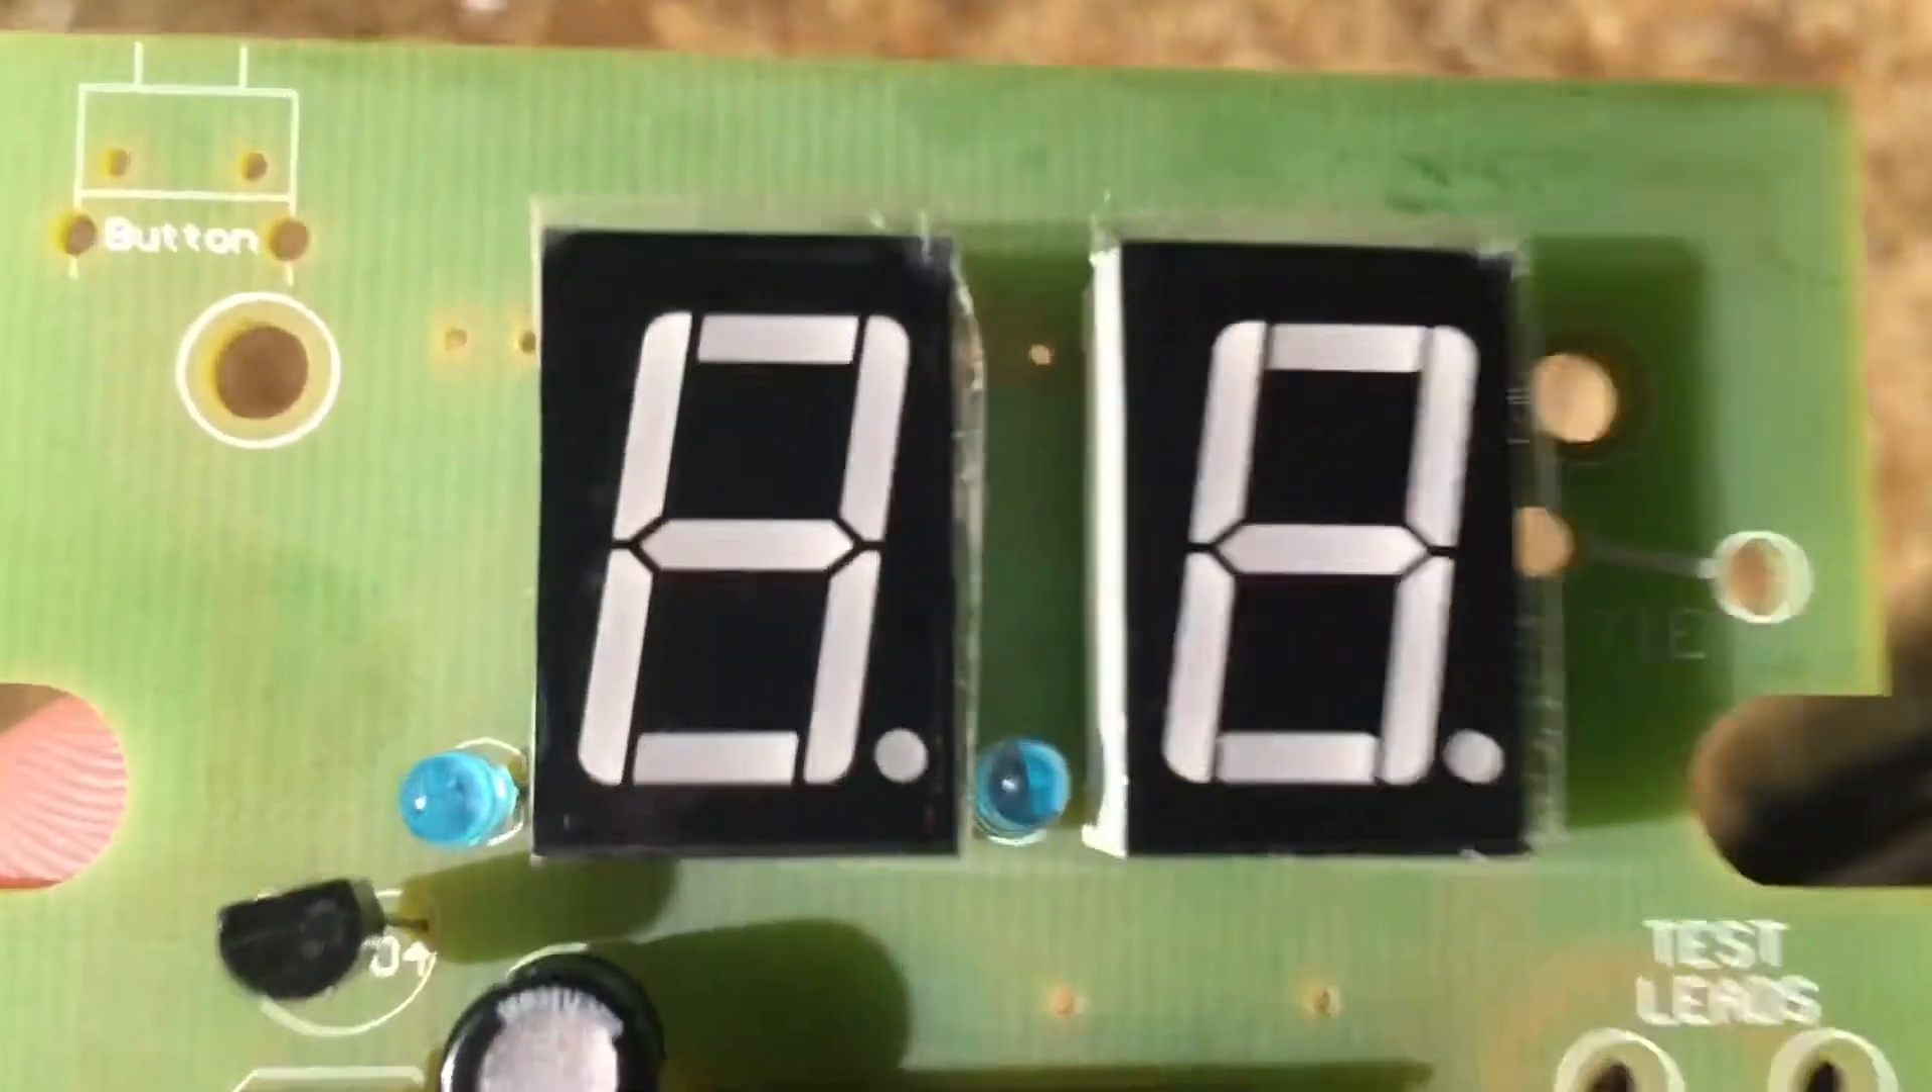We have our two blue led three millimeter leds up on top.